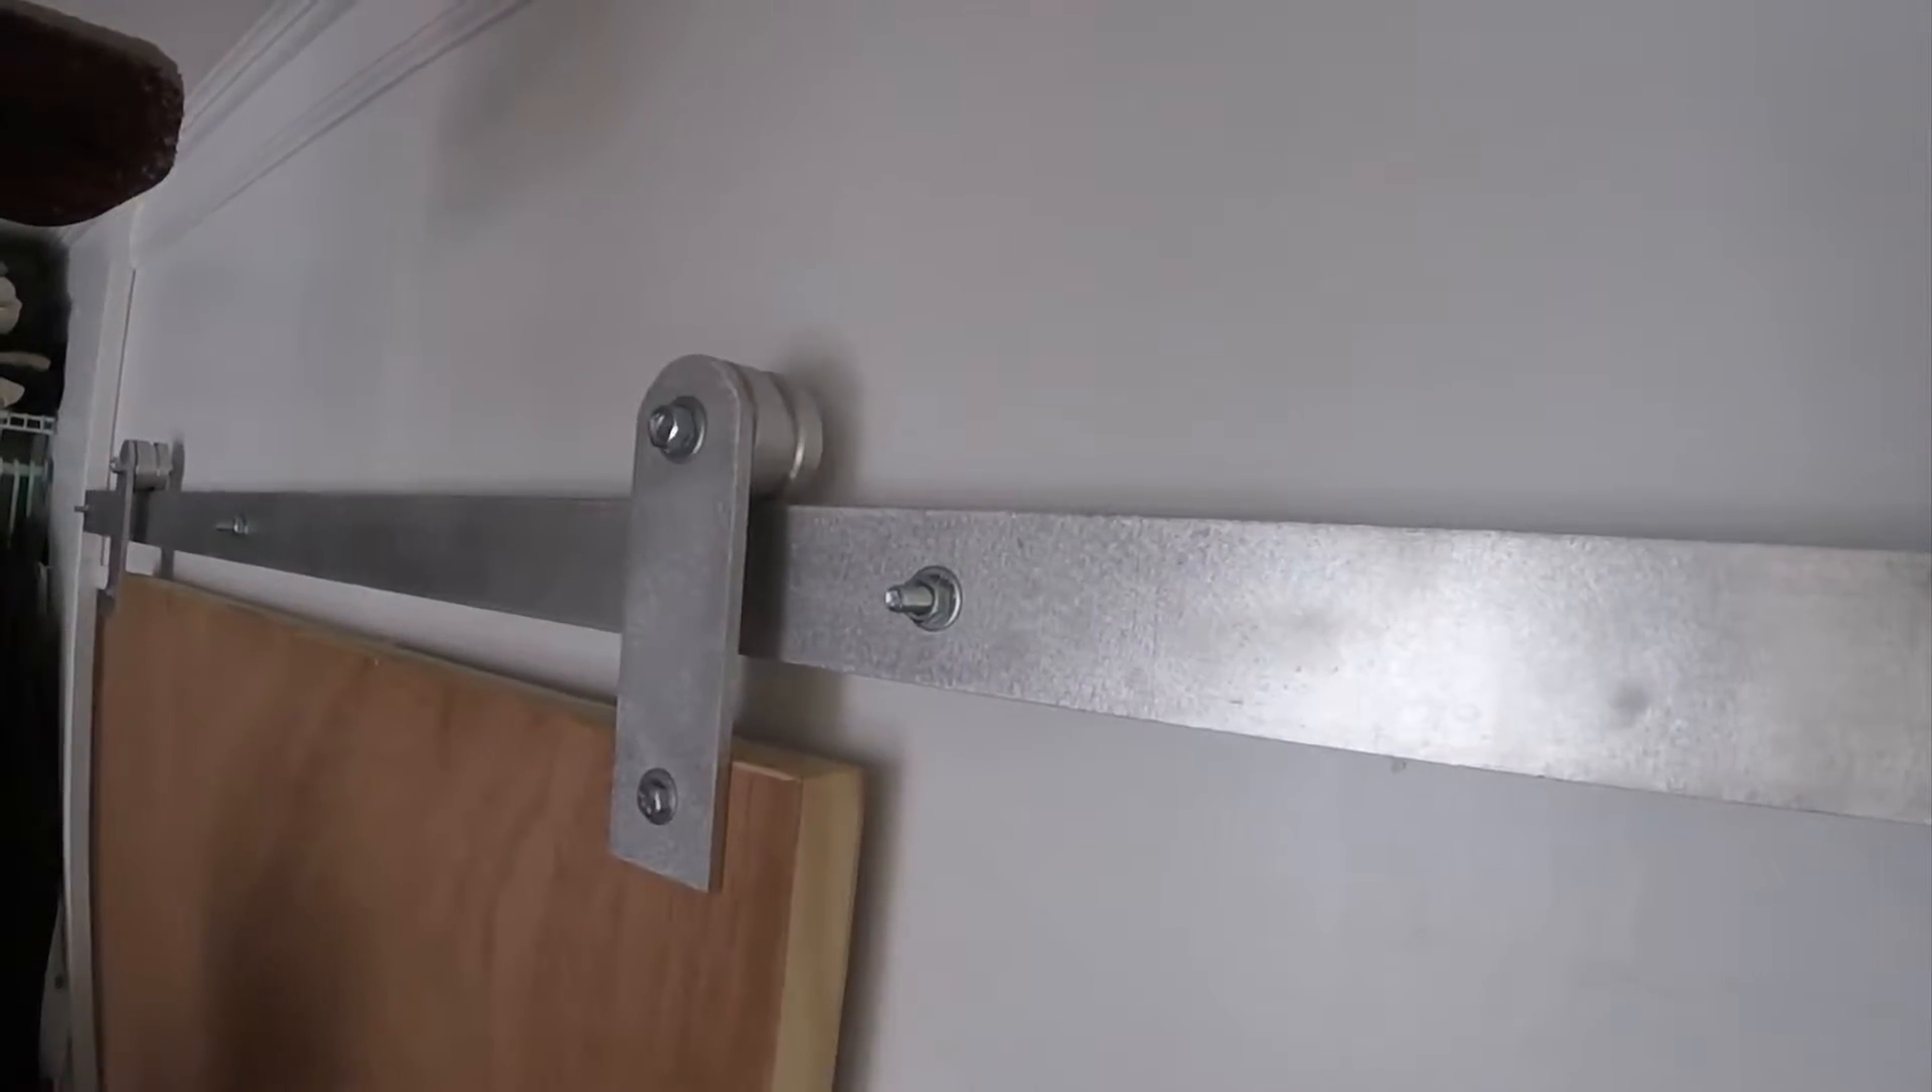So this is pretty much it except these bolts here stick out too far.